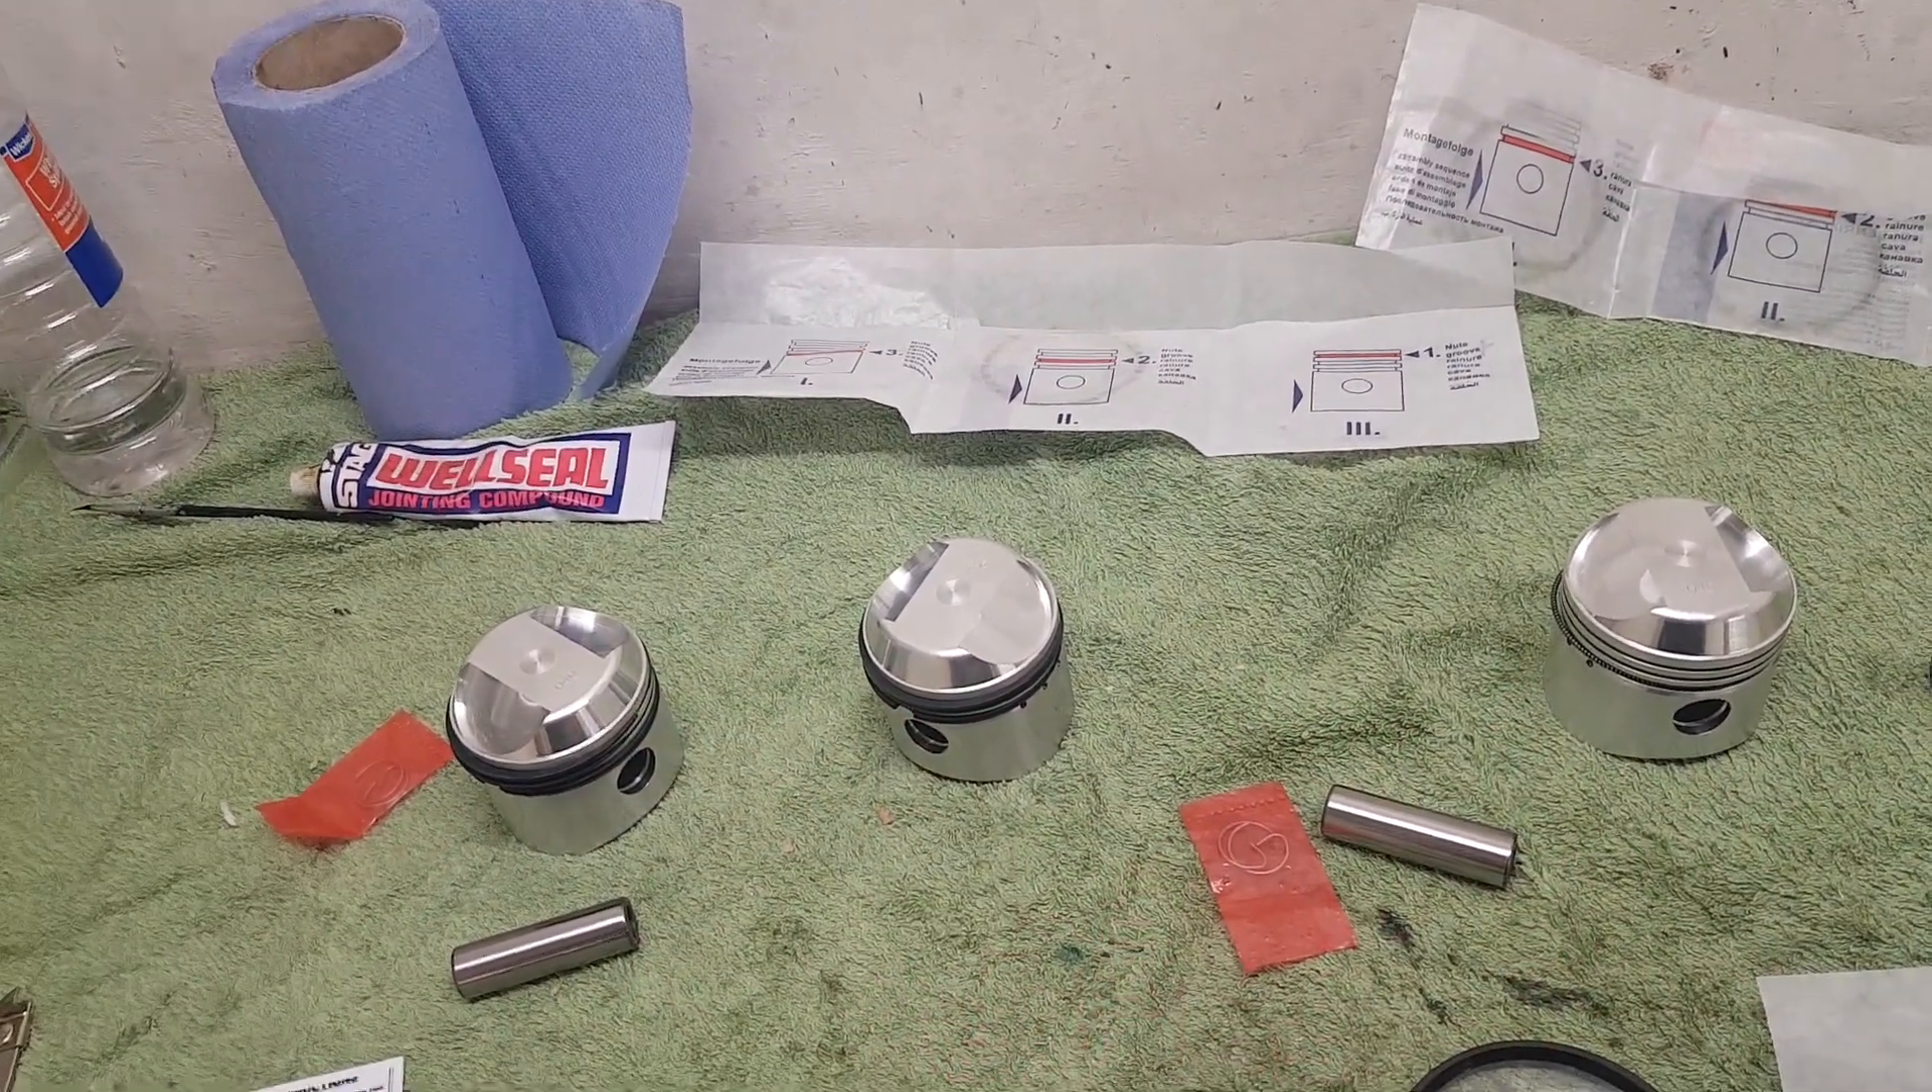So what i've started to do is i've started to fit the piston rings to the pistons.